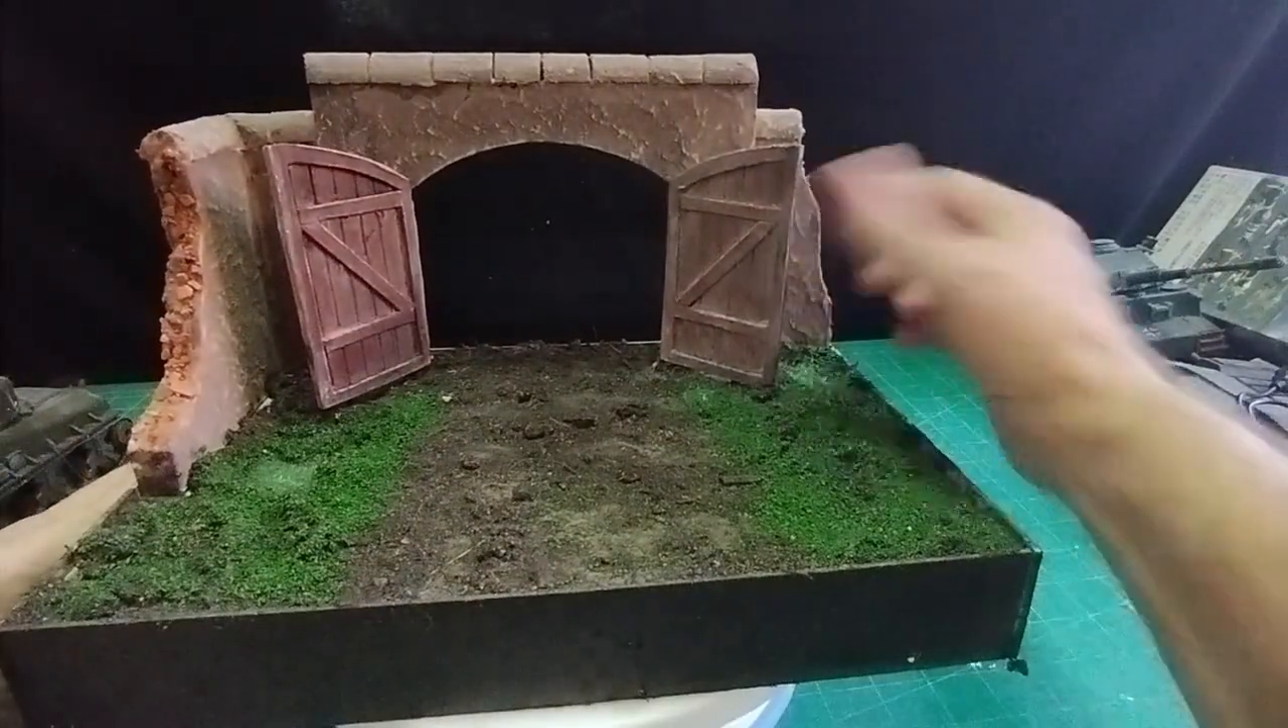Painted my barn doors and just uh stuck them on the side of the arch there with the hot melt glue so they're in position there.